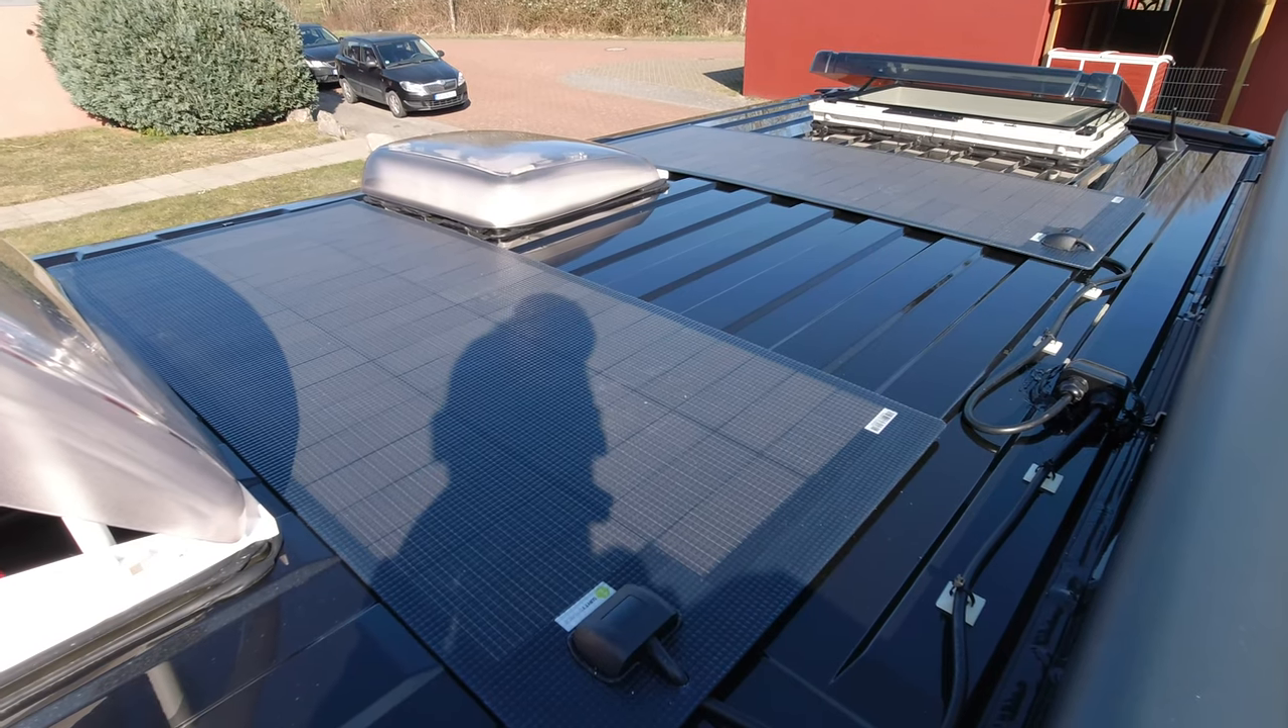Das heißt, hier ist die Solaranlage jetzt drauf.